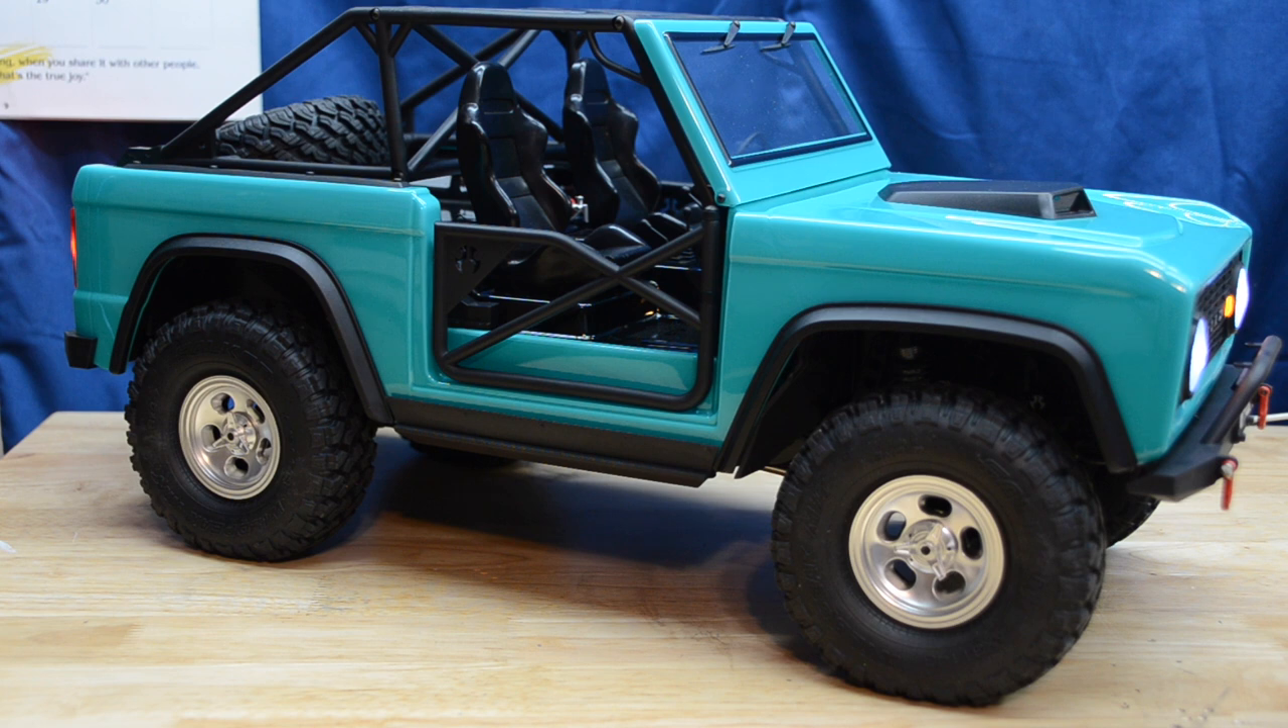I was afraid the tires were going to be too big once we lowered it down, but it's looking pretty good.